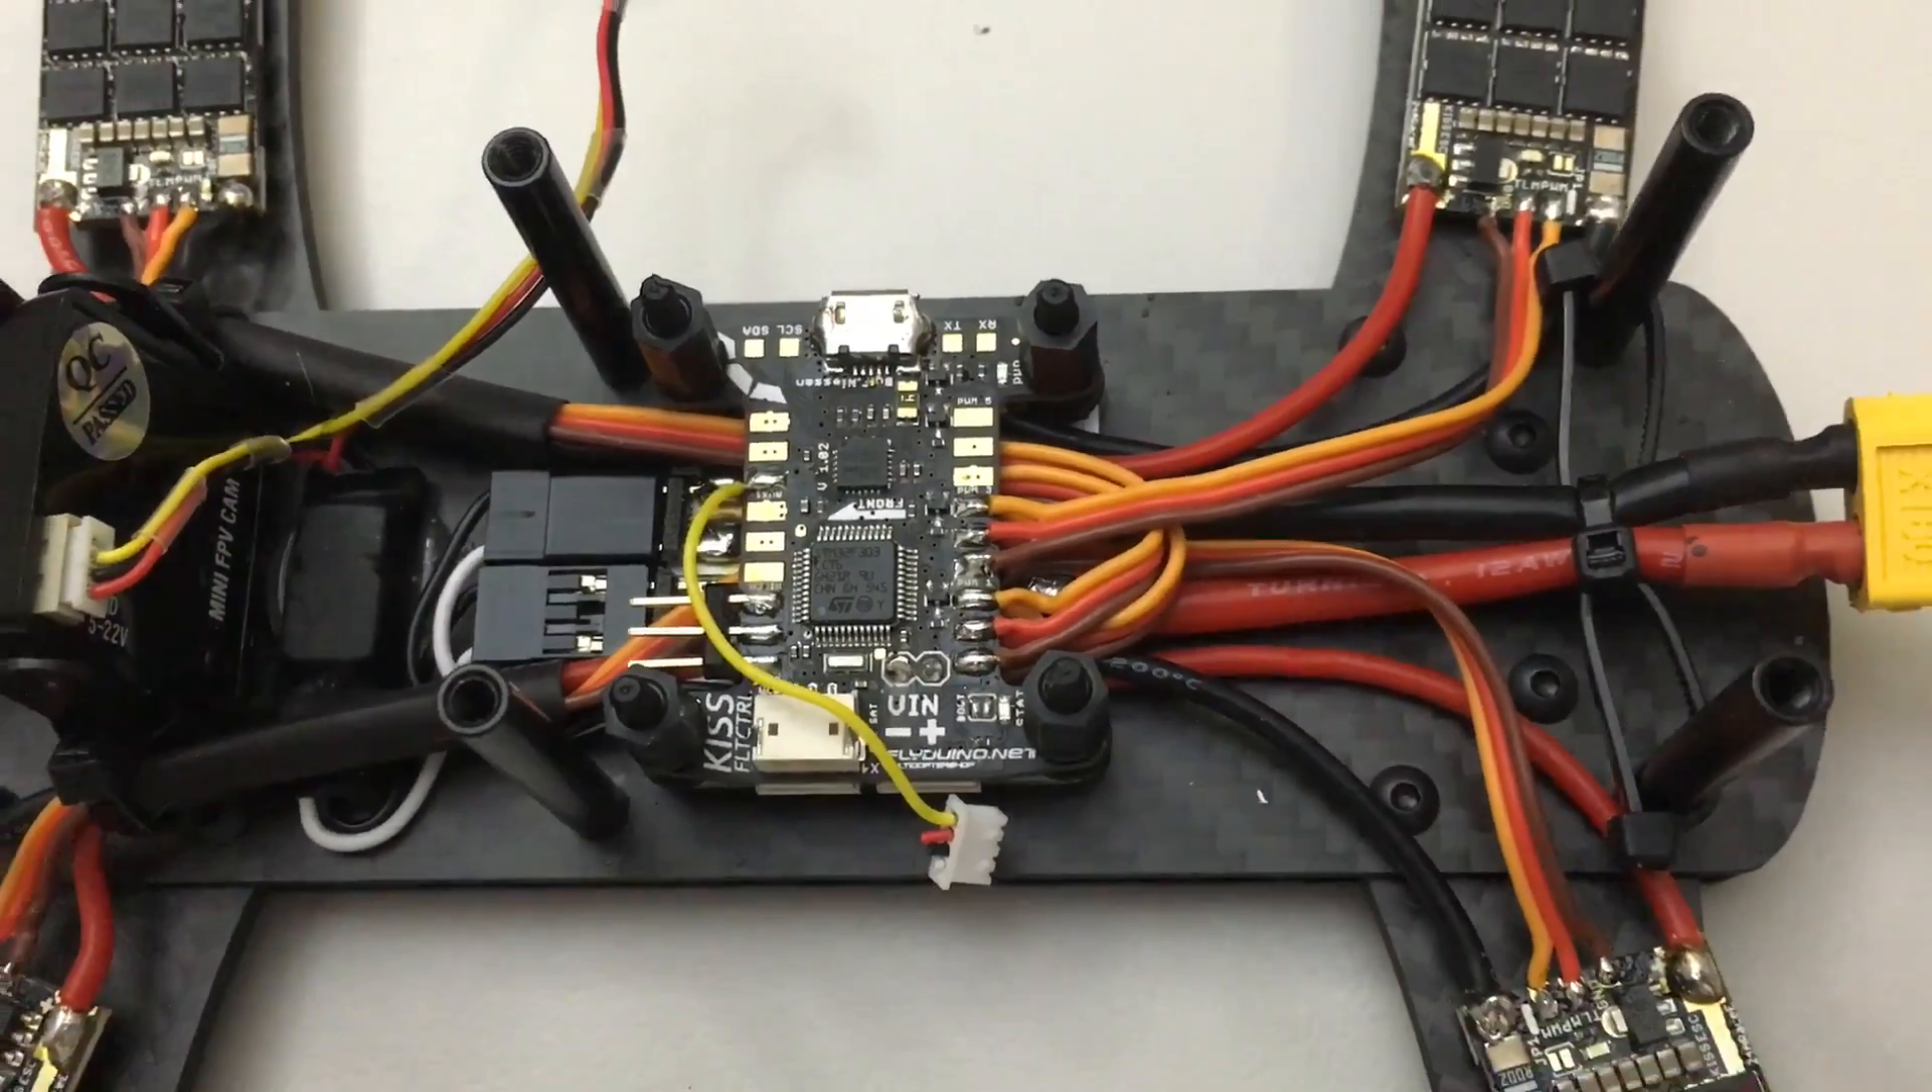The flight controller is in place. And all connected up to the ESC outputs.